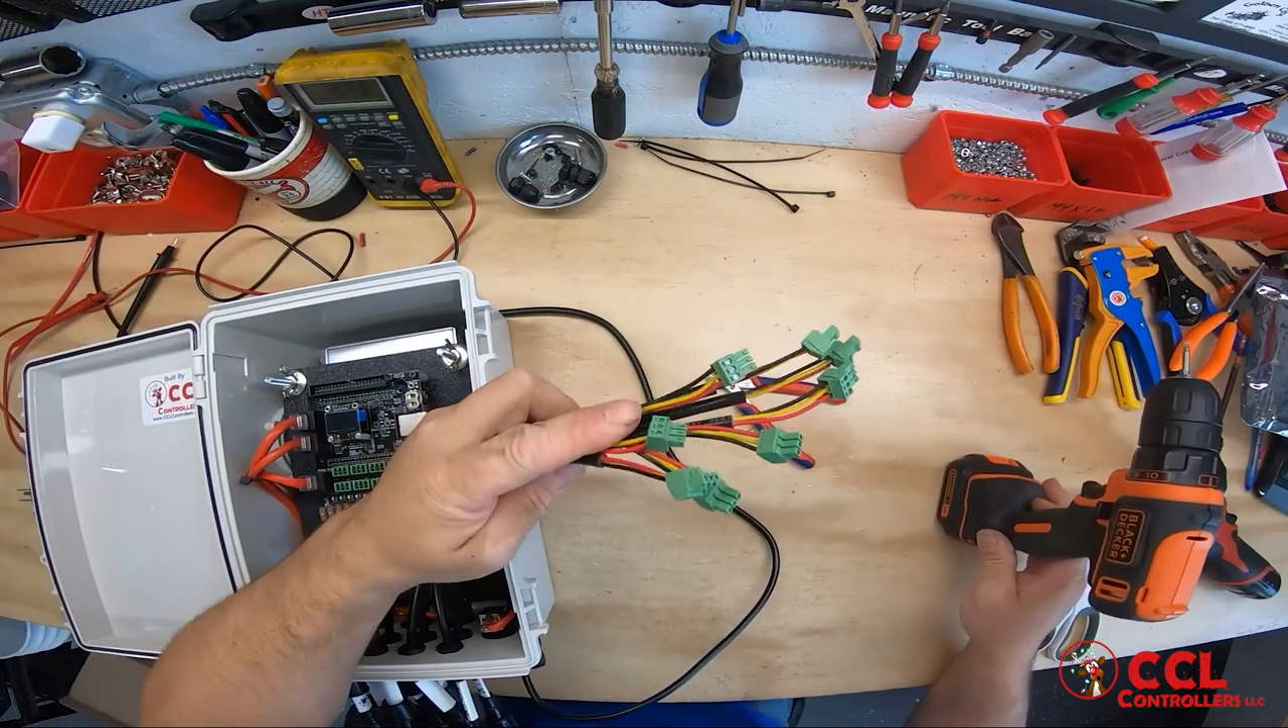Now all the green connectors are on, let's lay these out and get these tightened up and then this controller build is done, minus testing.